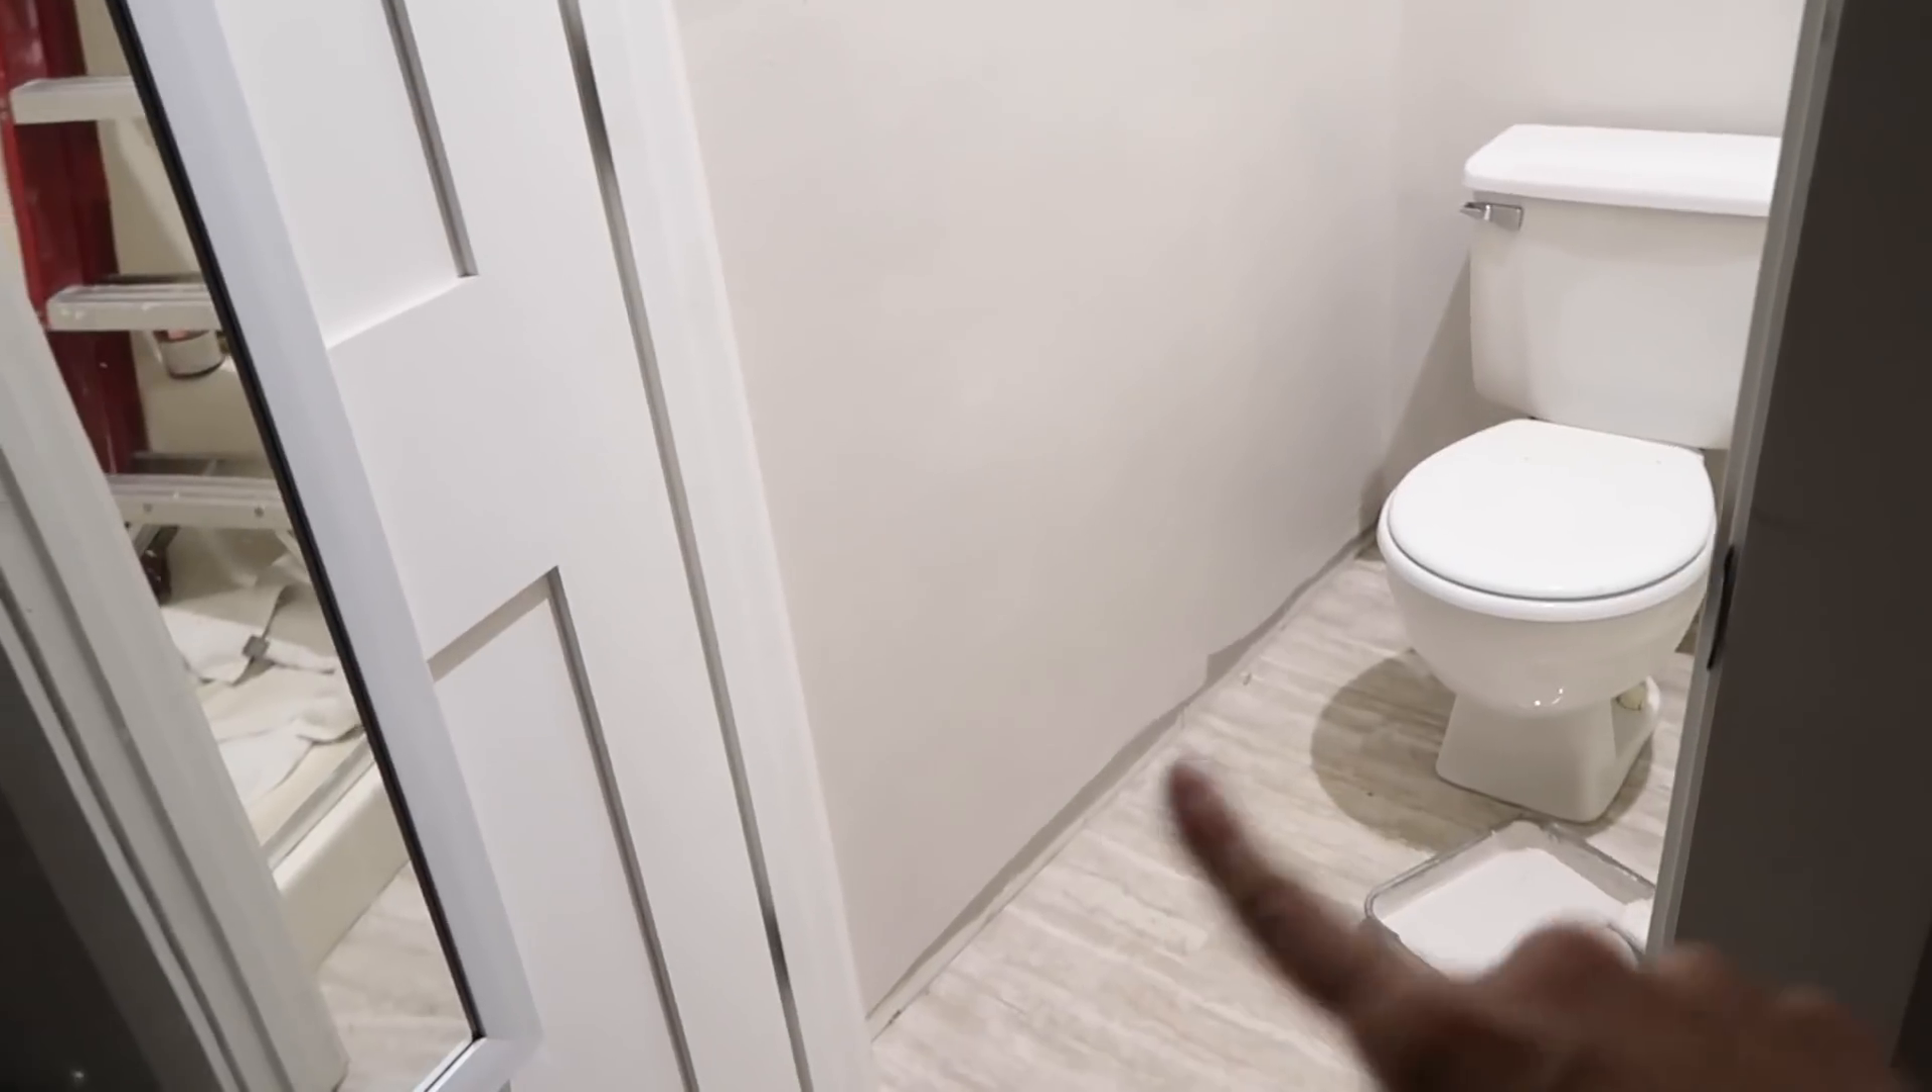And you've still got to put trim on too, like base trim.